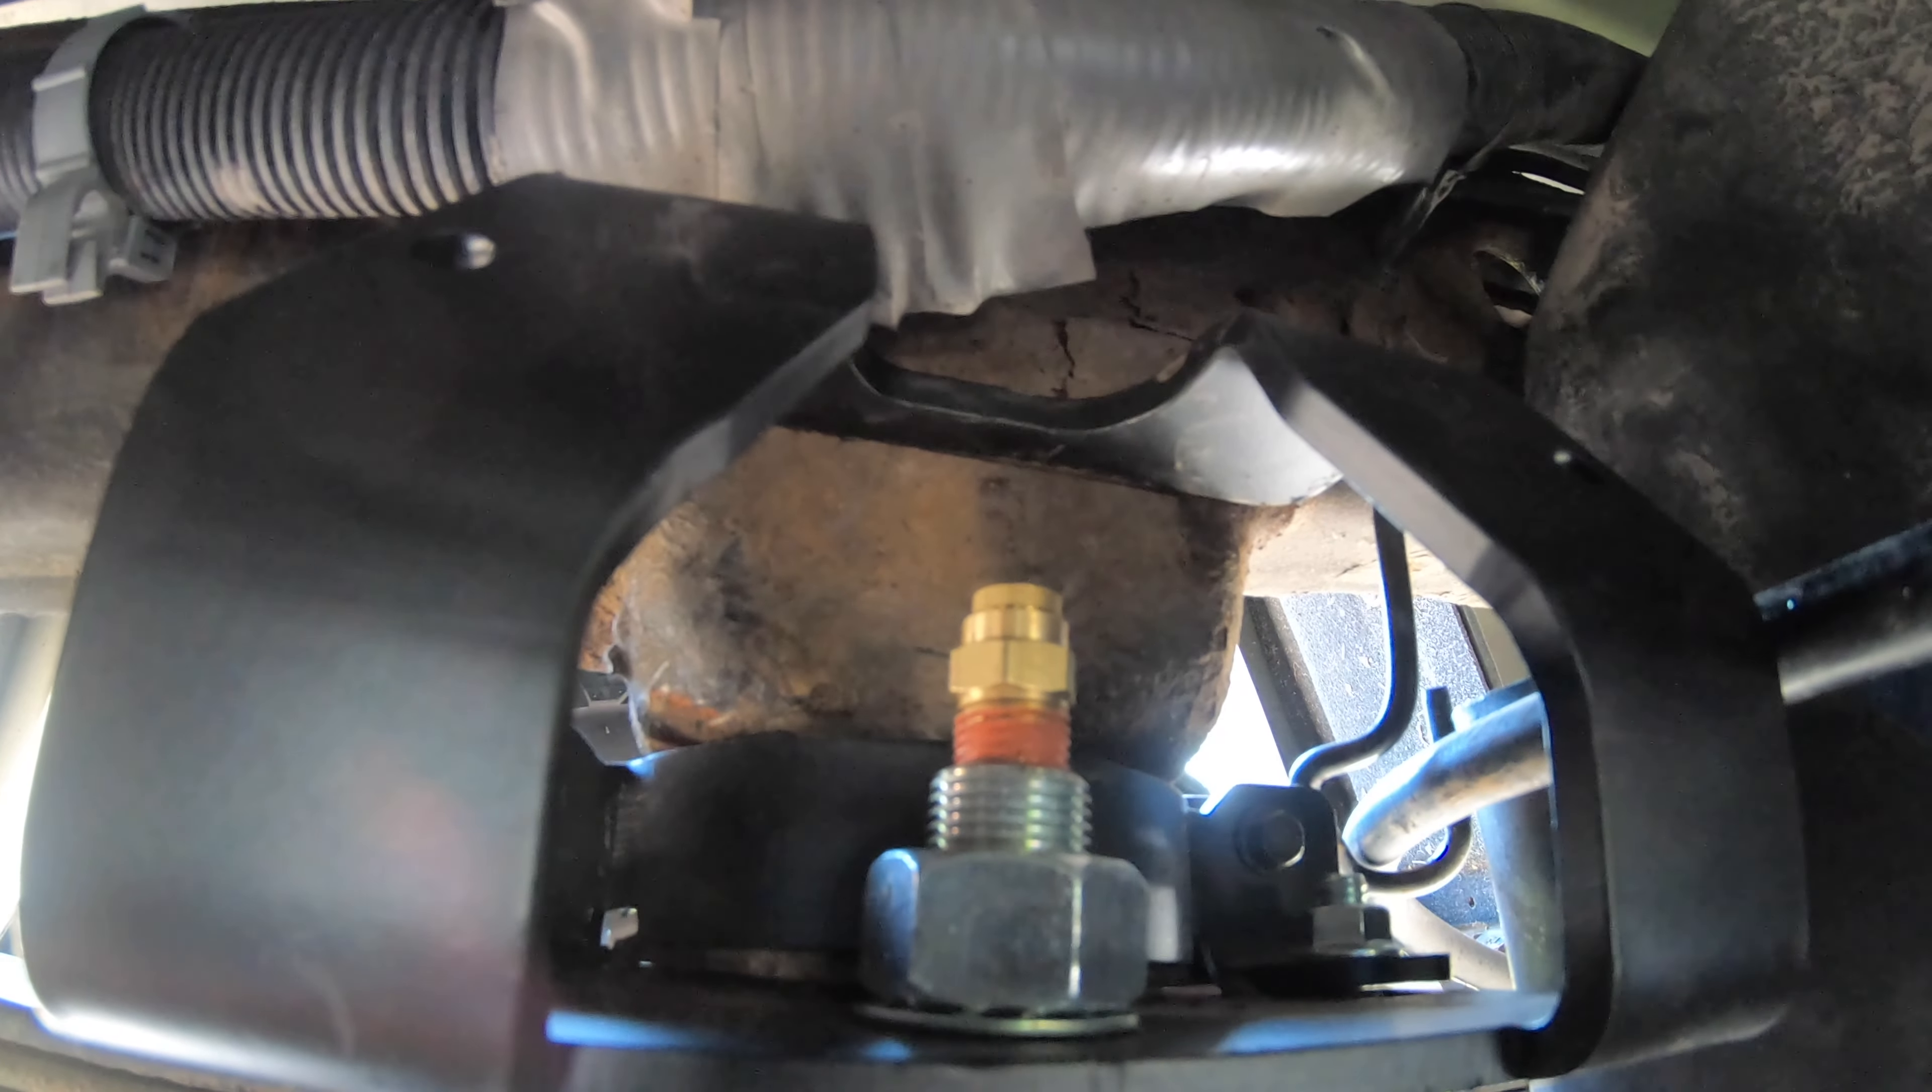I've got it partially threaded in there.